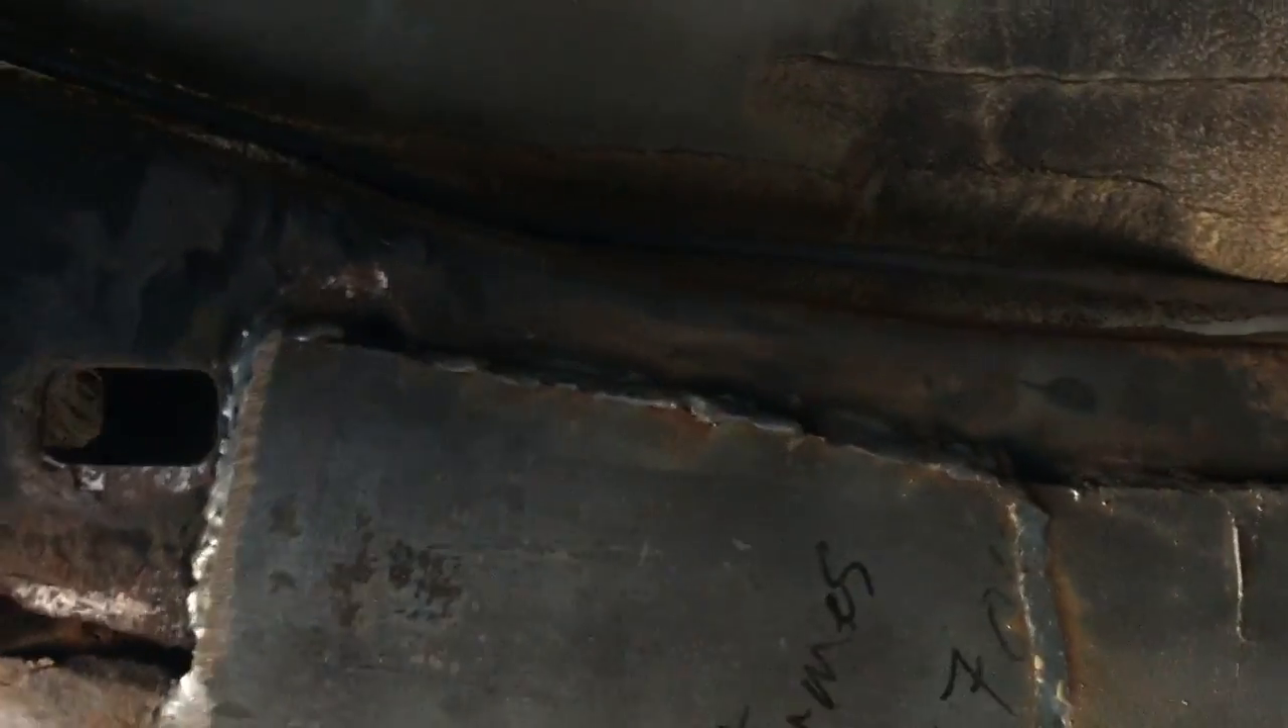That's the piece welded up.